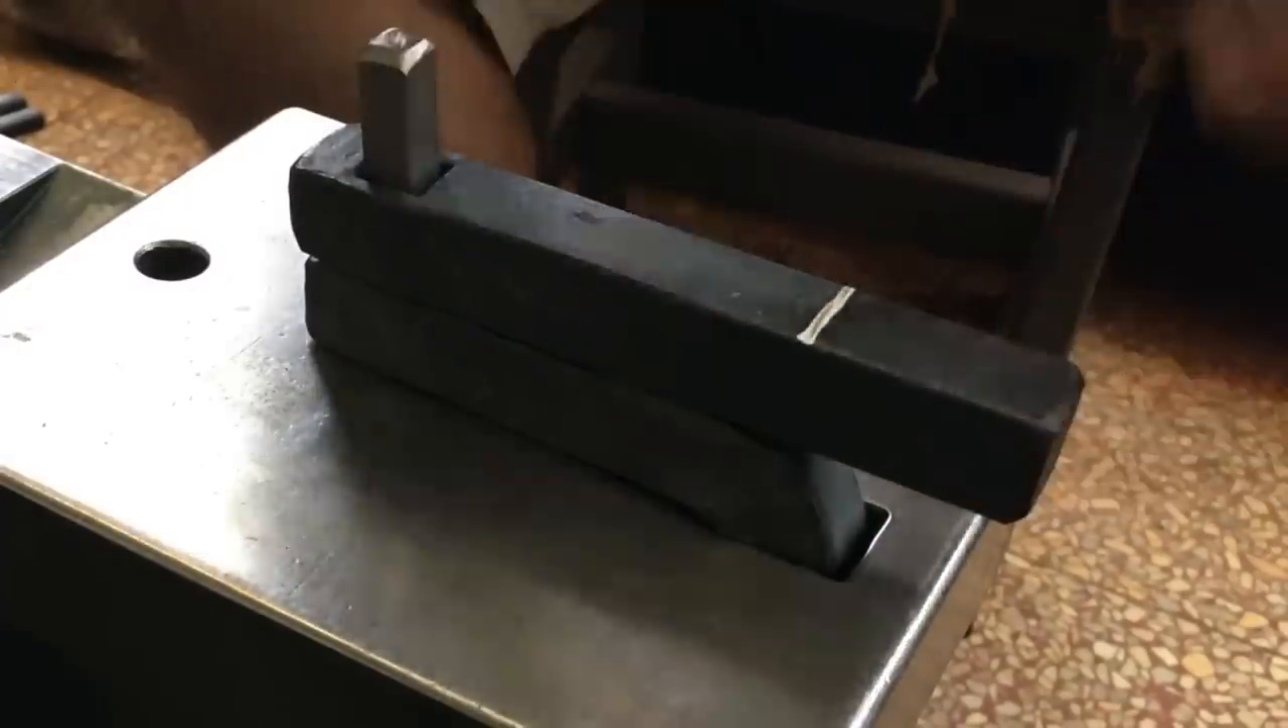Here you can see how the top piece overhangs, originally I wanted the bottom piece to be about the same length.